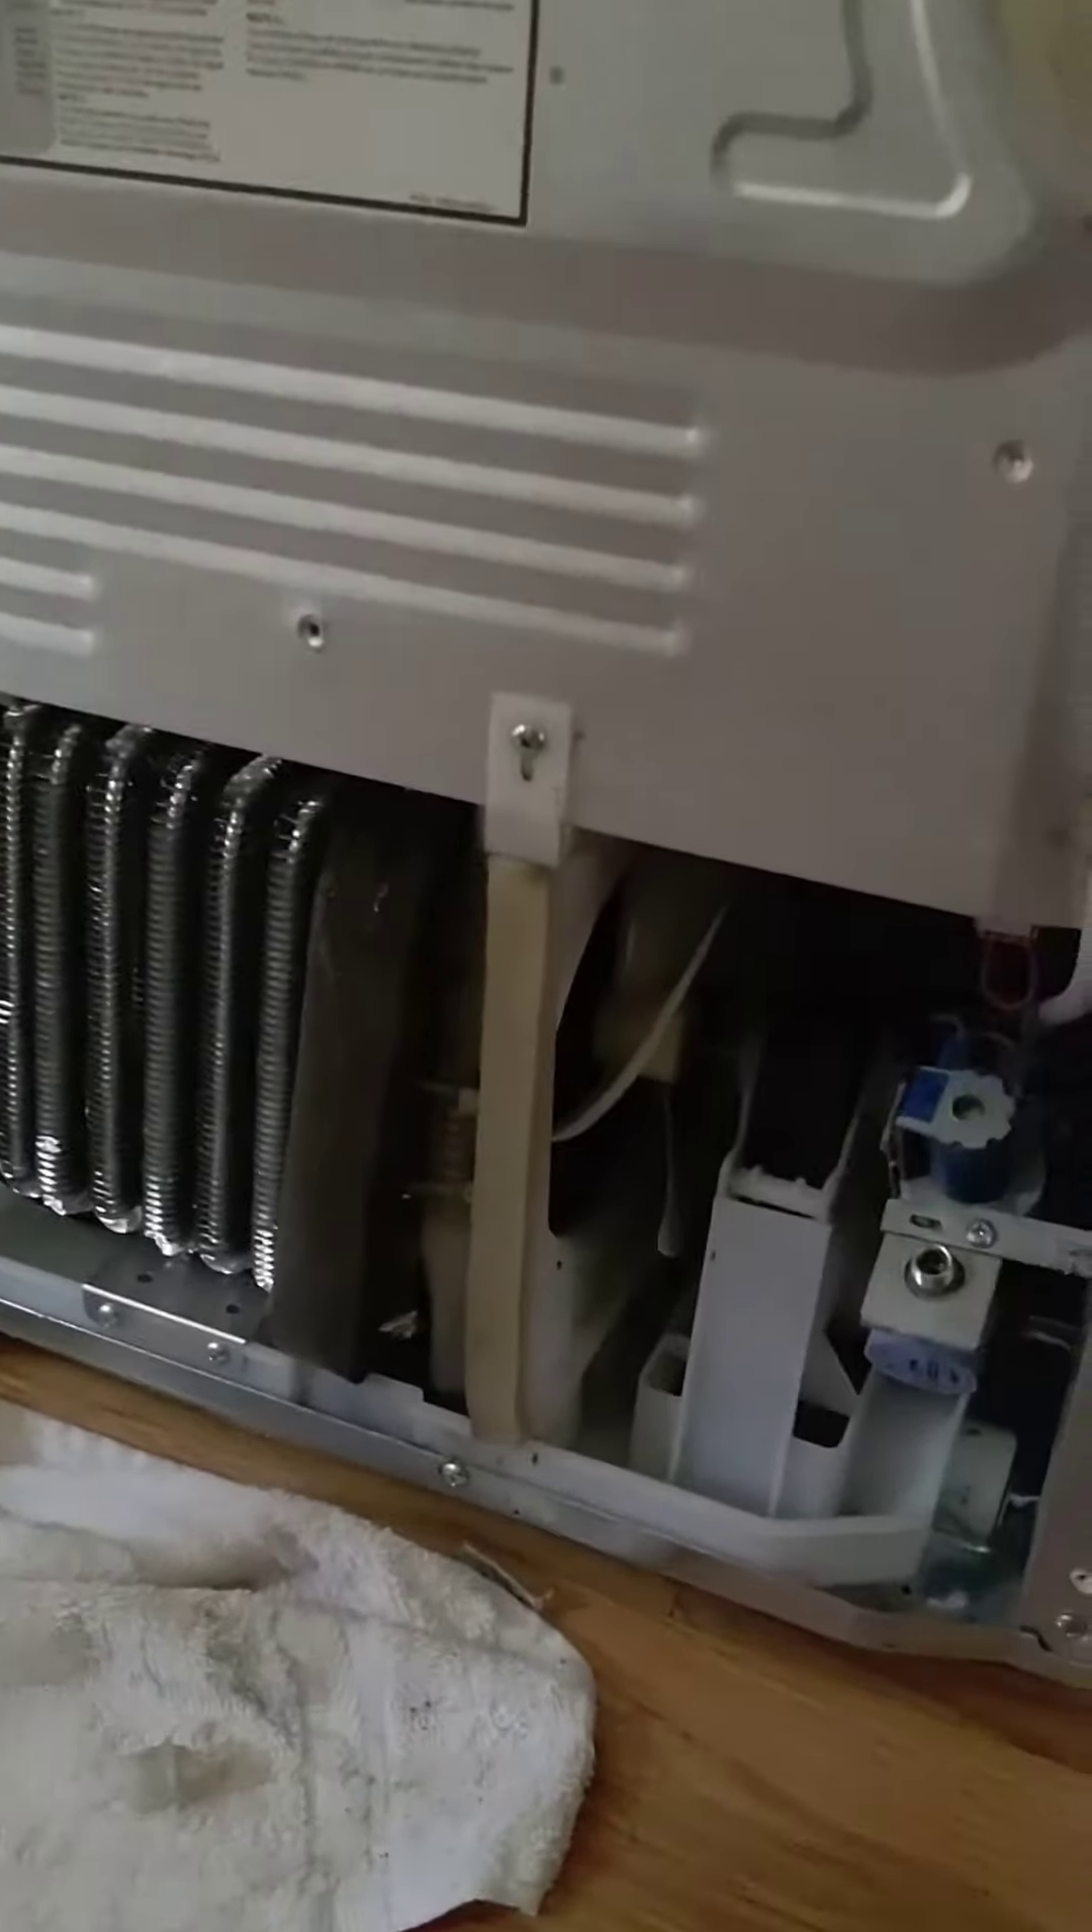So we took the back panel off the fridge.